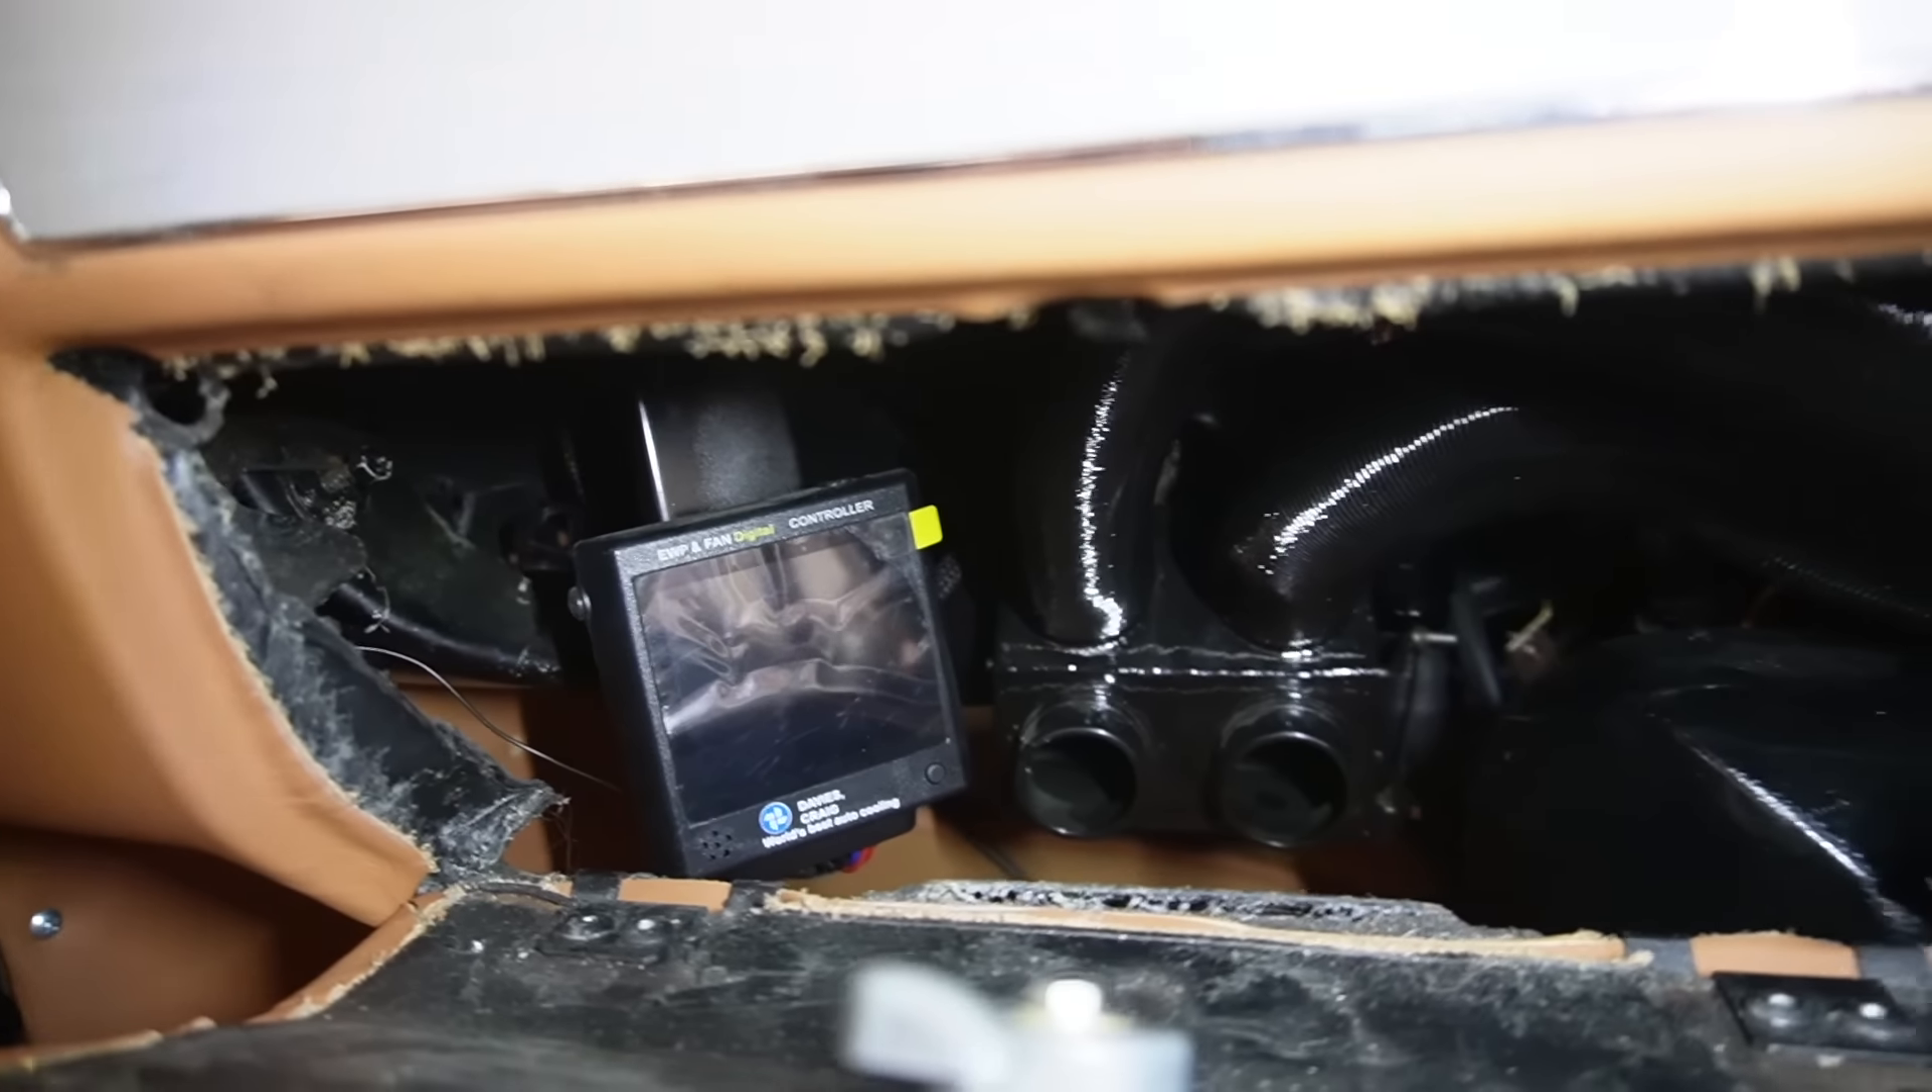Another thing is I have a glove box that is all just open inside and there is vent pipes and all sorts of stuff in there that is not finished.